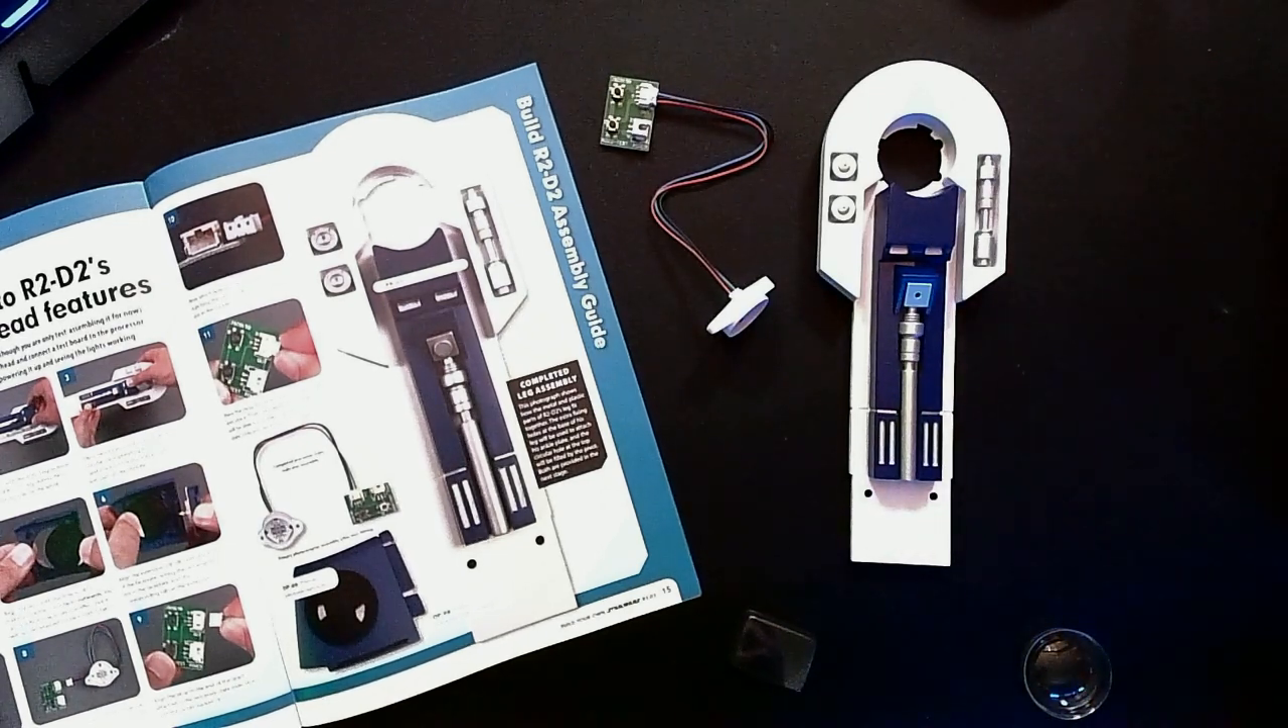So now we have a completed leg assembly.